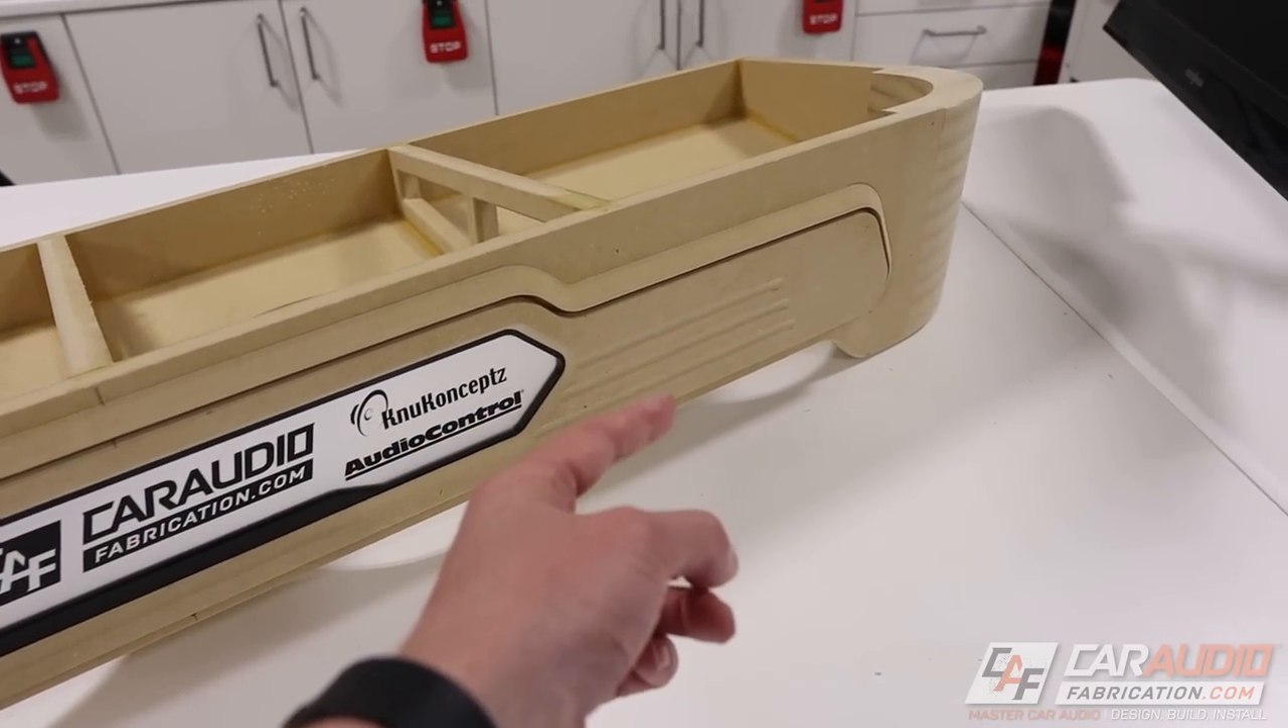So here we have it guys the finished router details and beauty panels added to this enclosure.